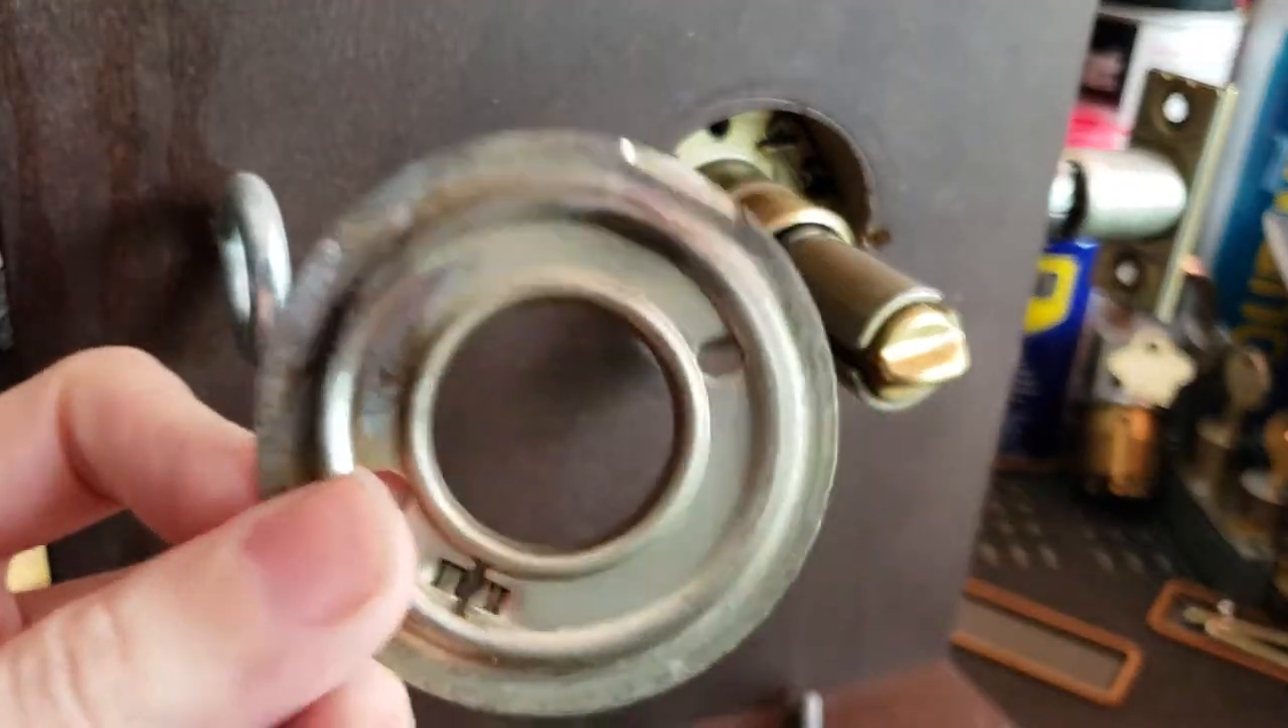So now we have the inner rosette off.